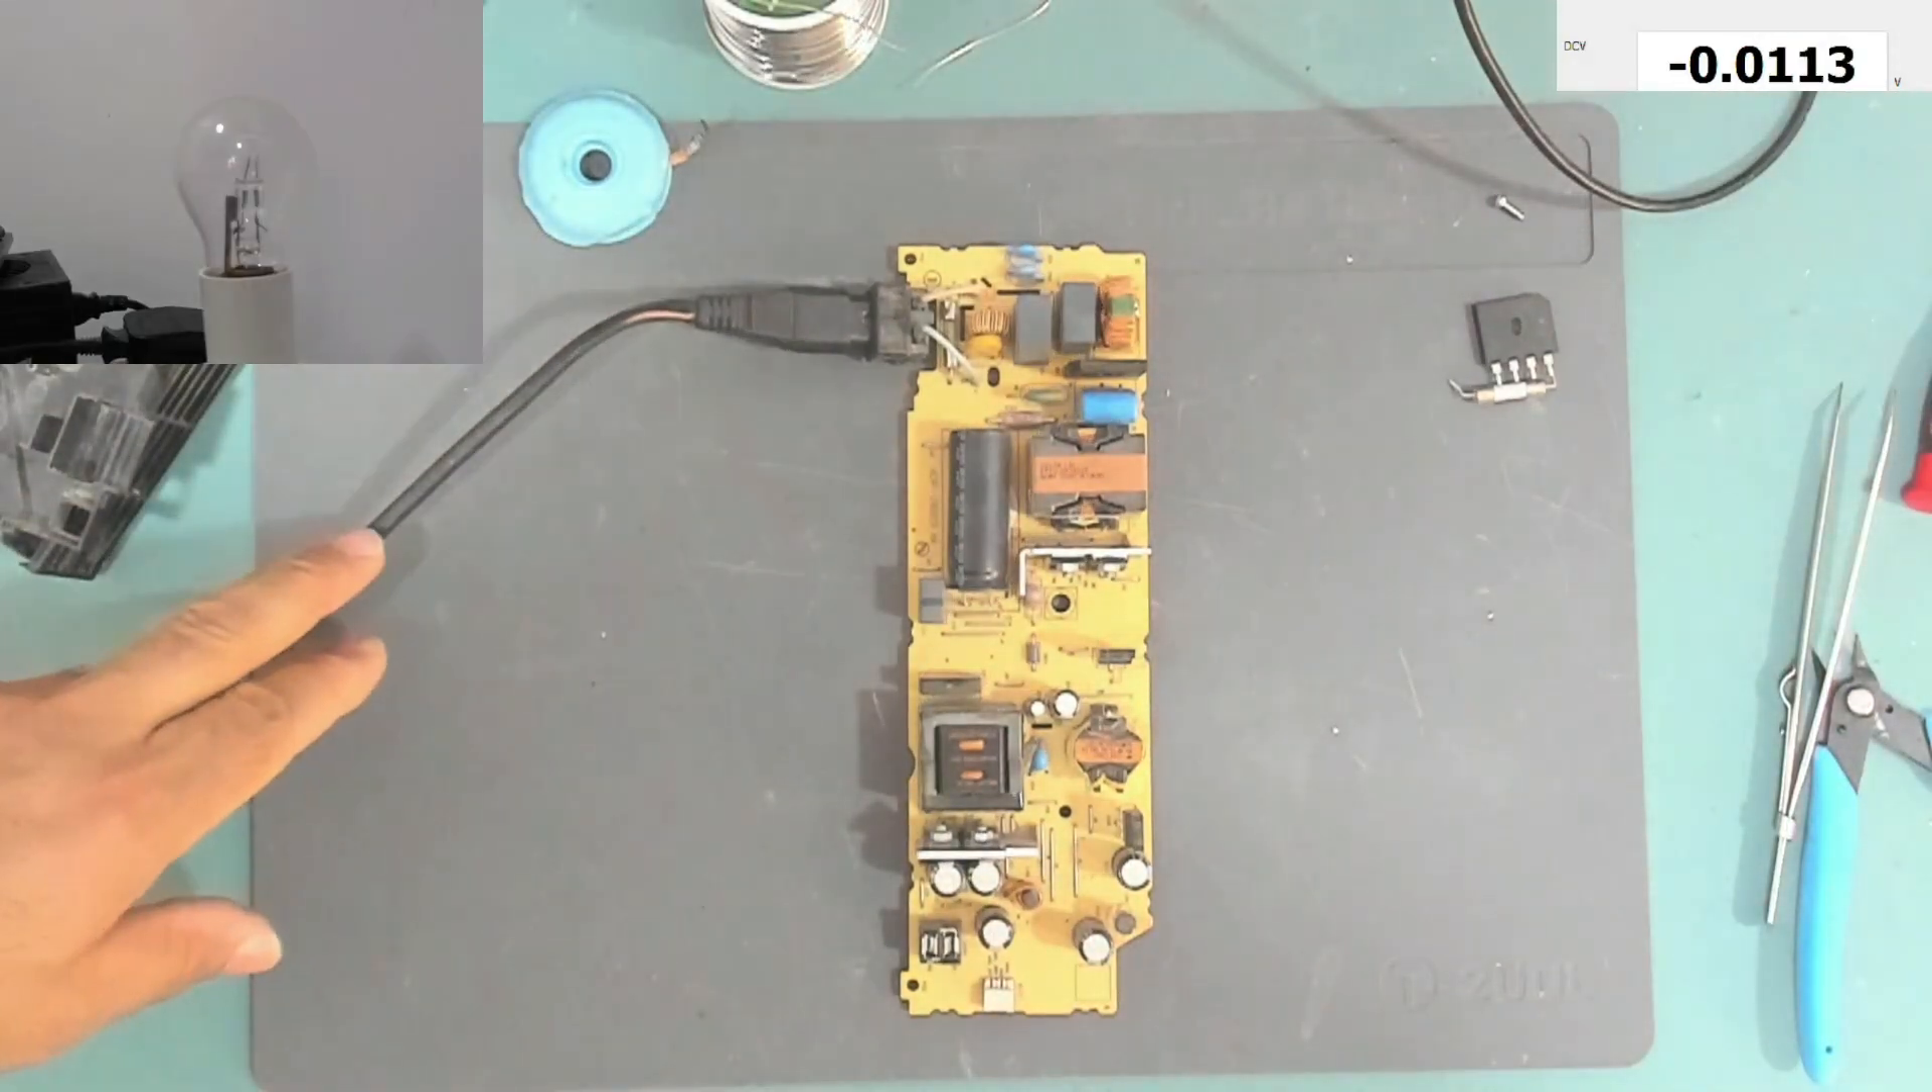Okay so the power lead is now connected and it's connected here and here is the current limiting lamp.